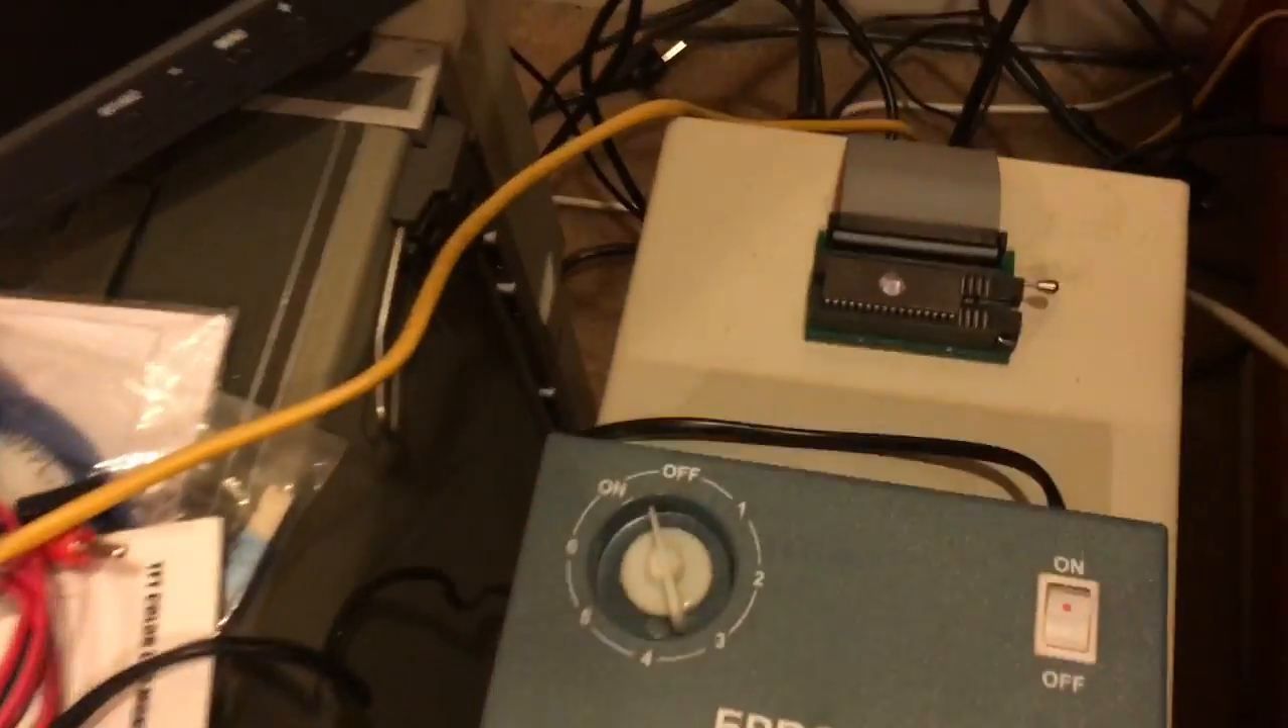Here's the chip loaded into the socket of the burner.